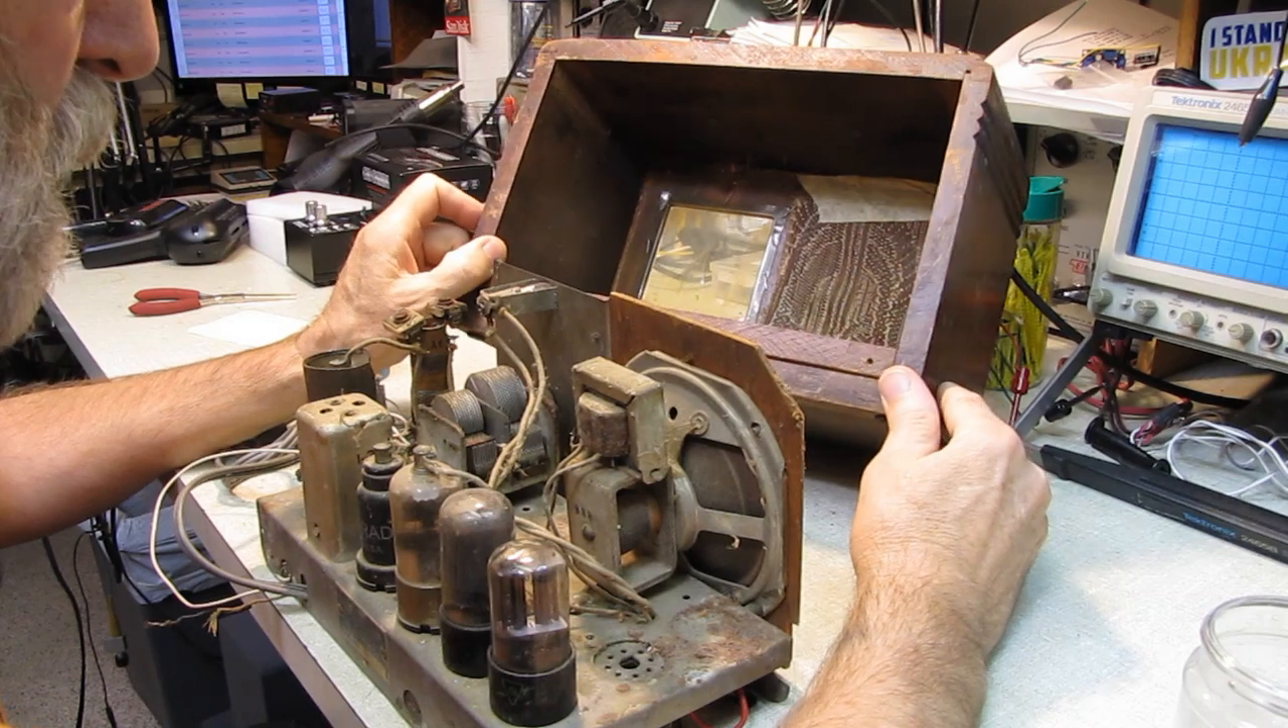All right, we've got the radio slid out of the cabinet.